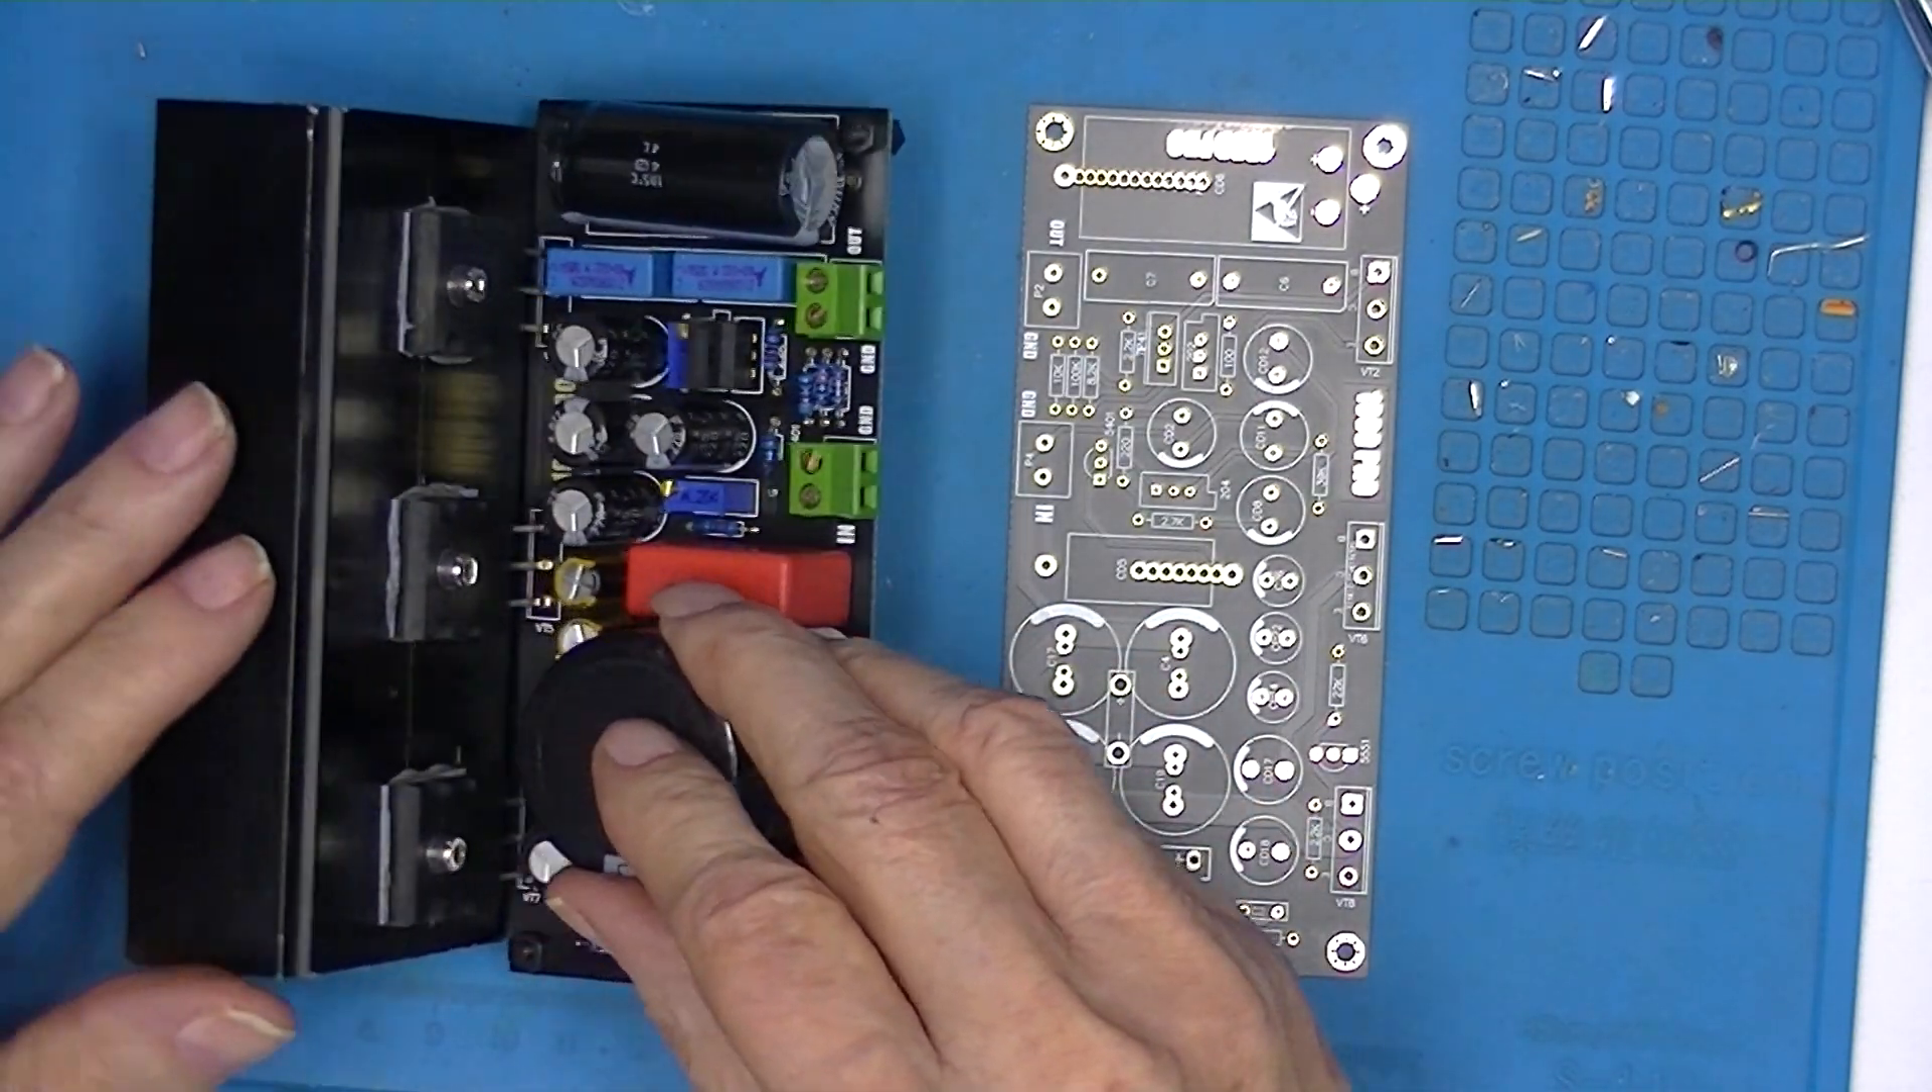I've fully populated this board now including the heatsink and the three terminal devices.